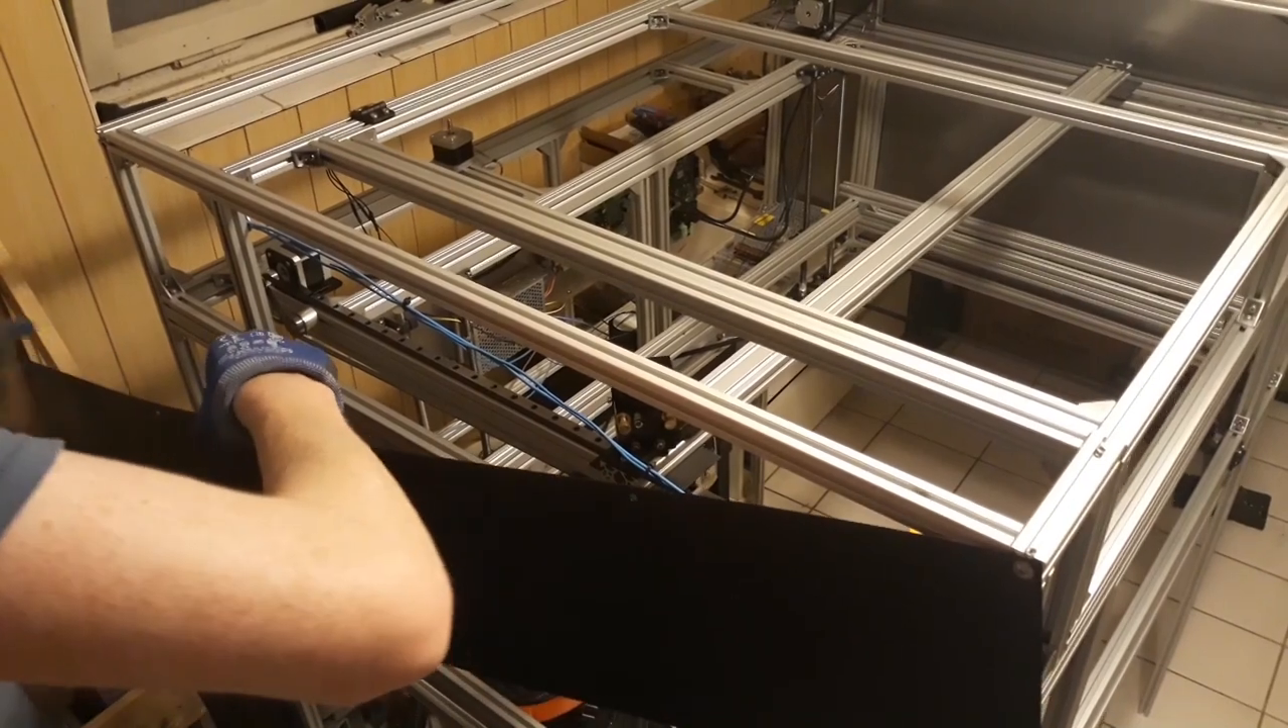I've got the first parts actually um sprayed black as you can see and i'm just test fitting the whole thing.